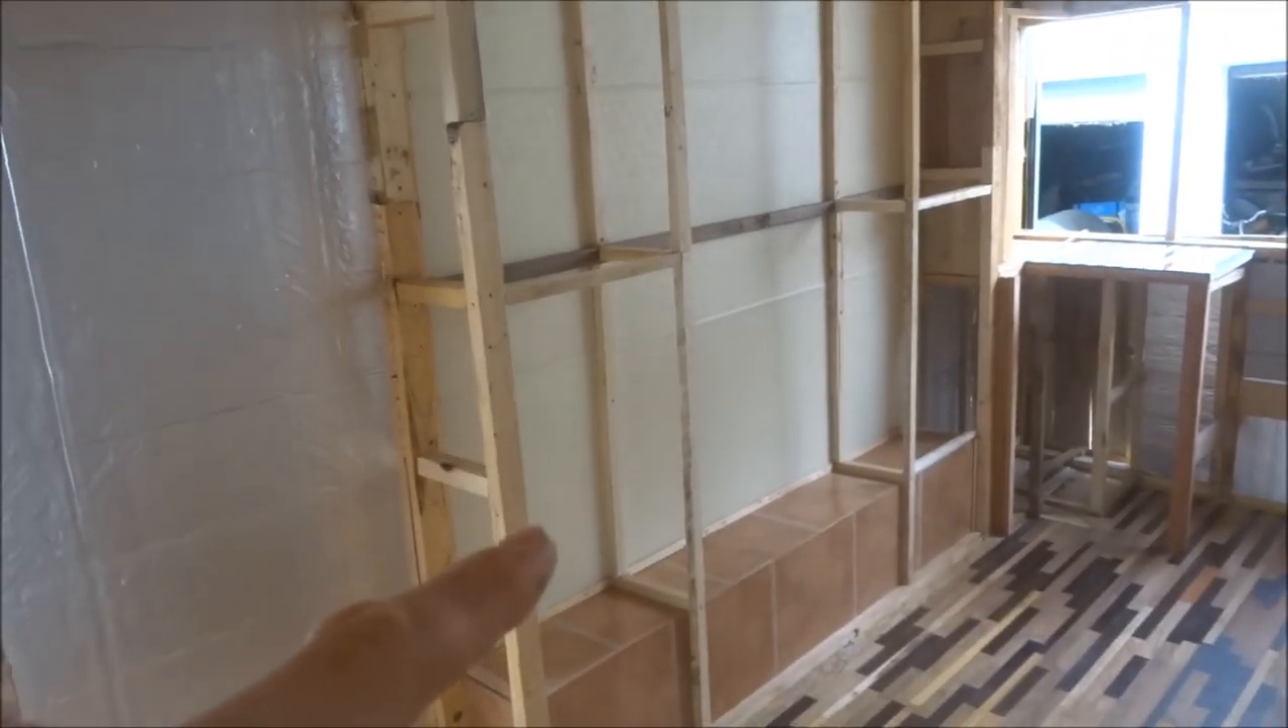This entertainment center is pretty much framed I still need to put up you know the walls and the flat surfaces here.